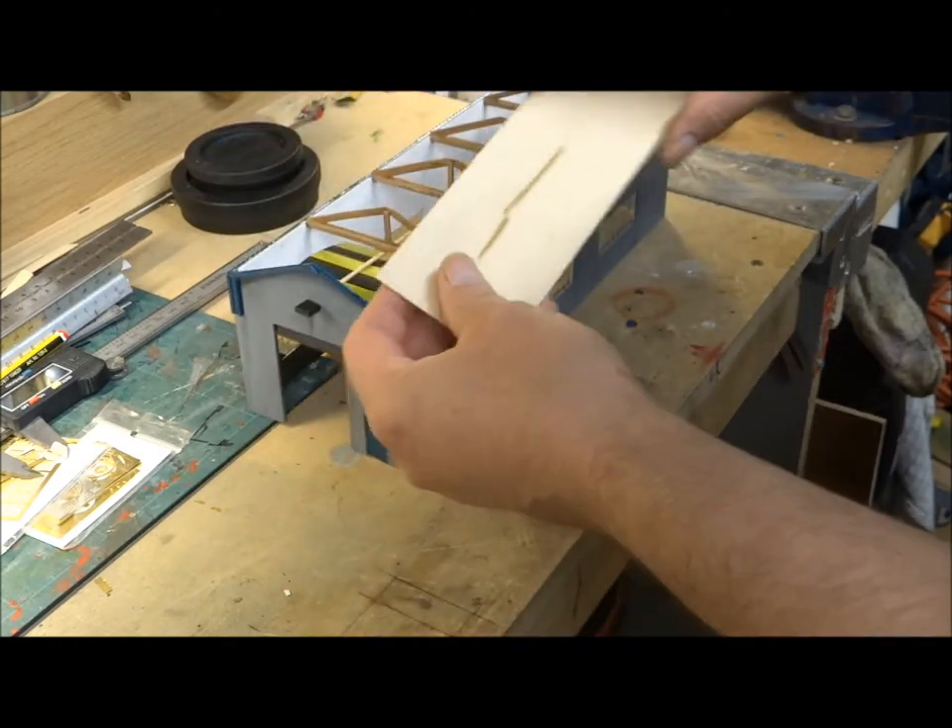I haven't done the roof as yet.